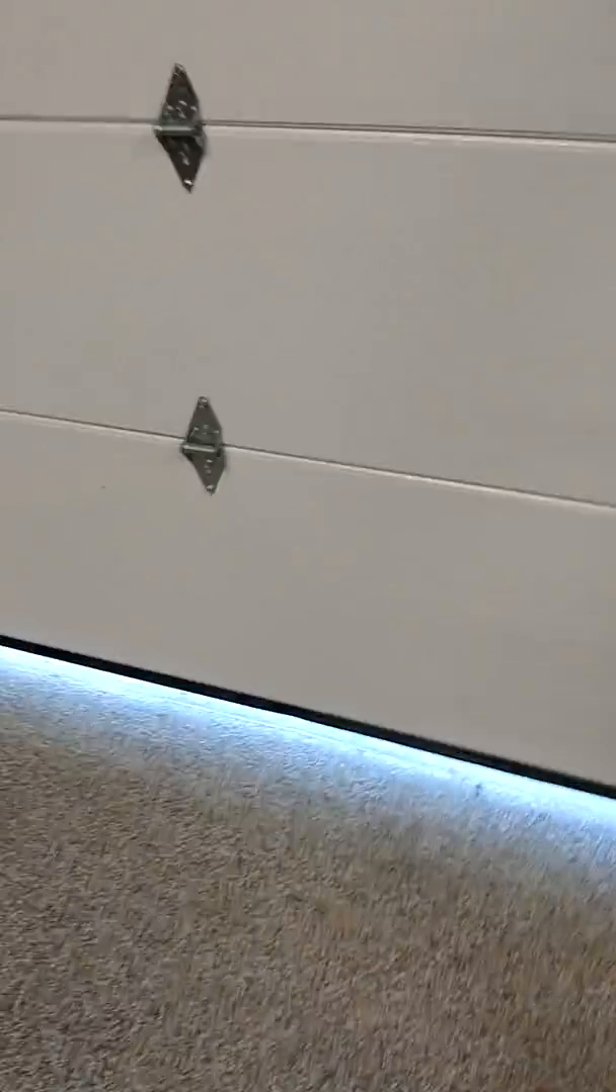So the first thing you notice that door it's not sitting flat on the on the floor.